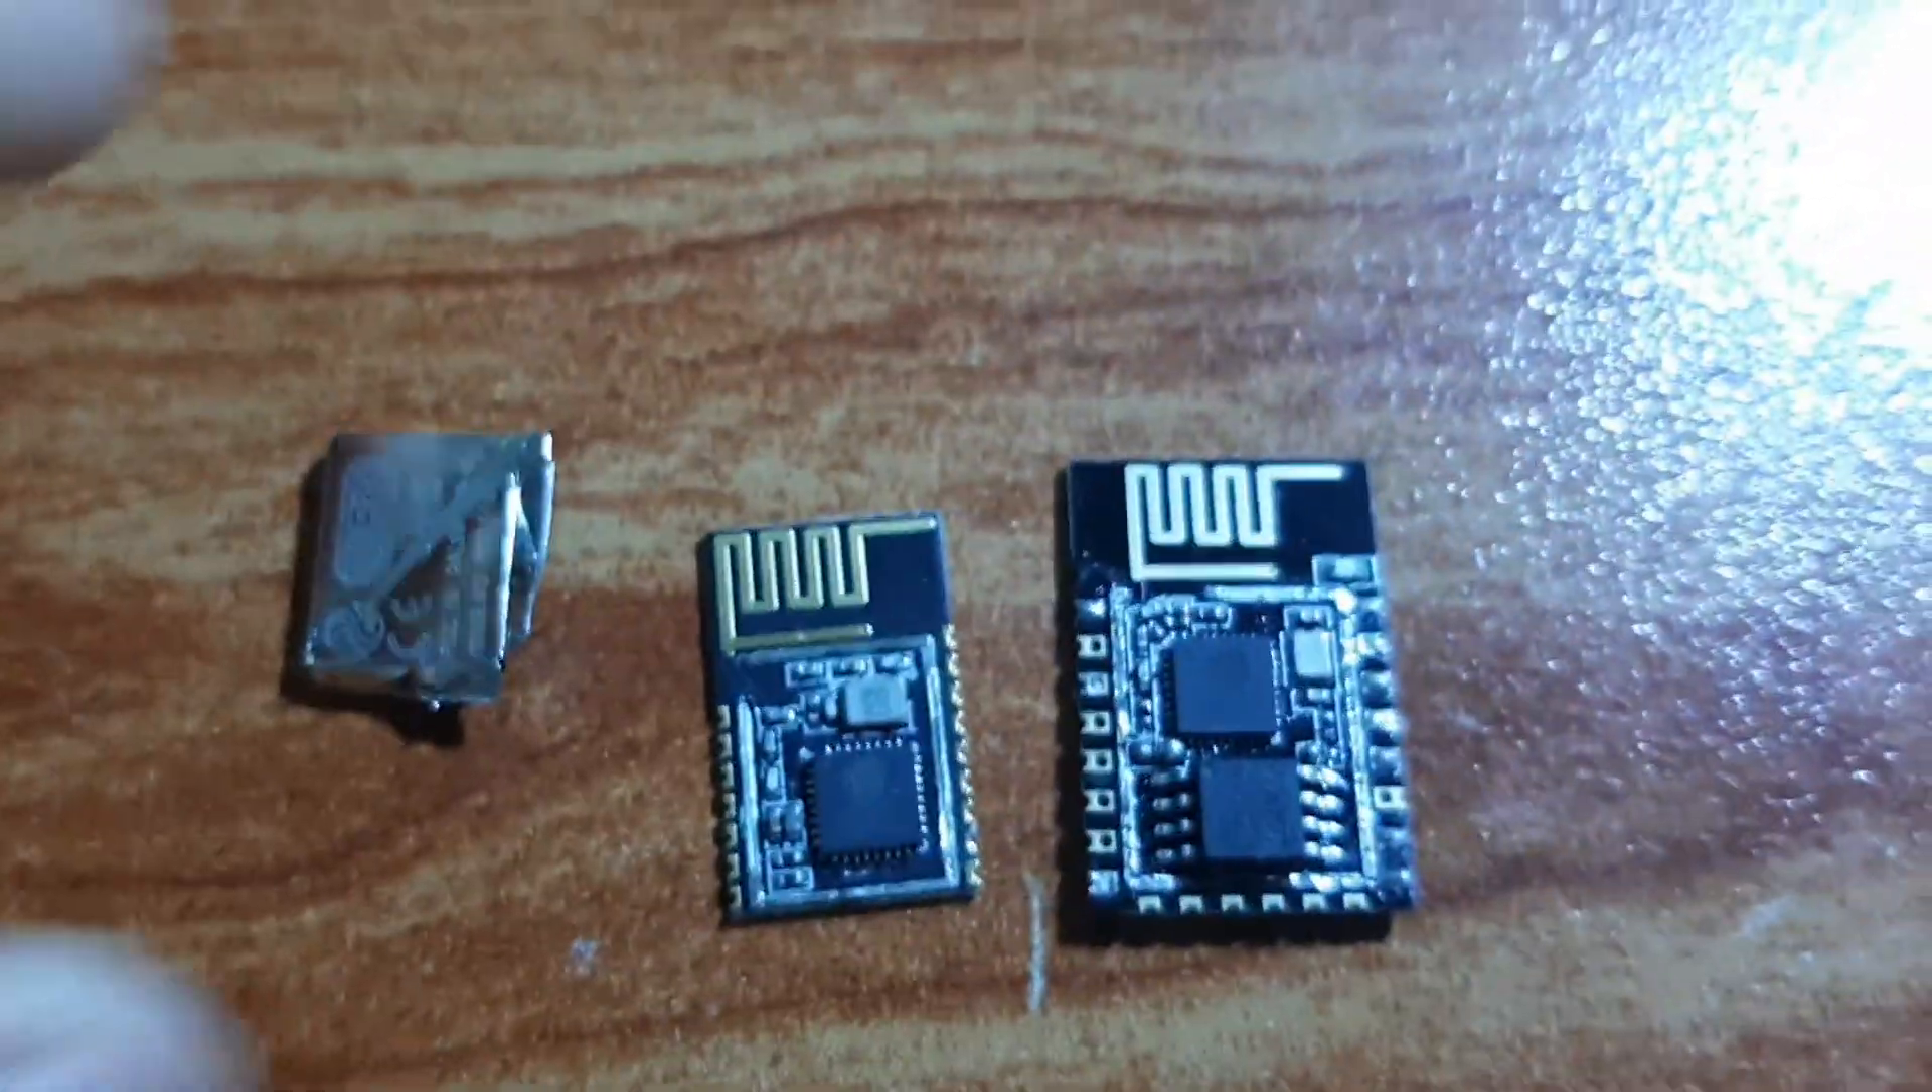Now that the cover is removed we can see the internal IC of this board which is ESP8285.